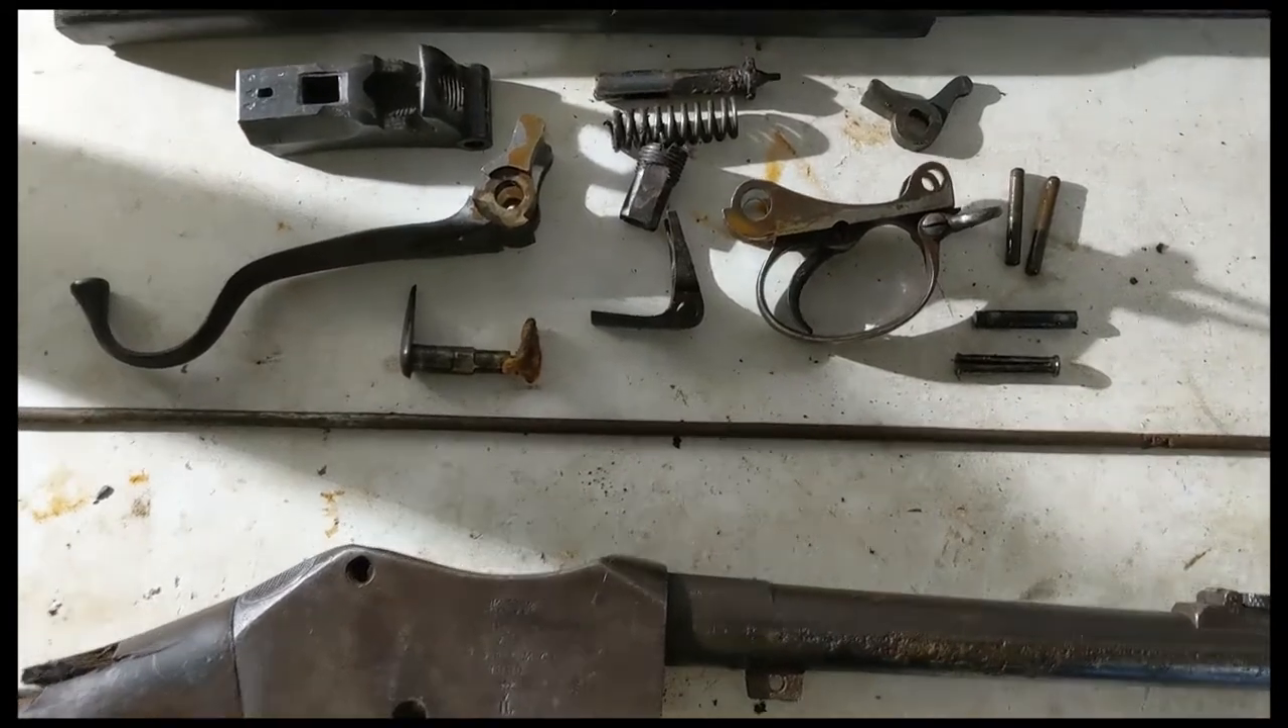So I've got the 1880s model taken apart, I have the receiver stripped down, here's all the pieces here.